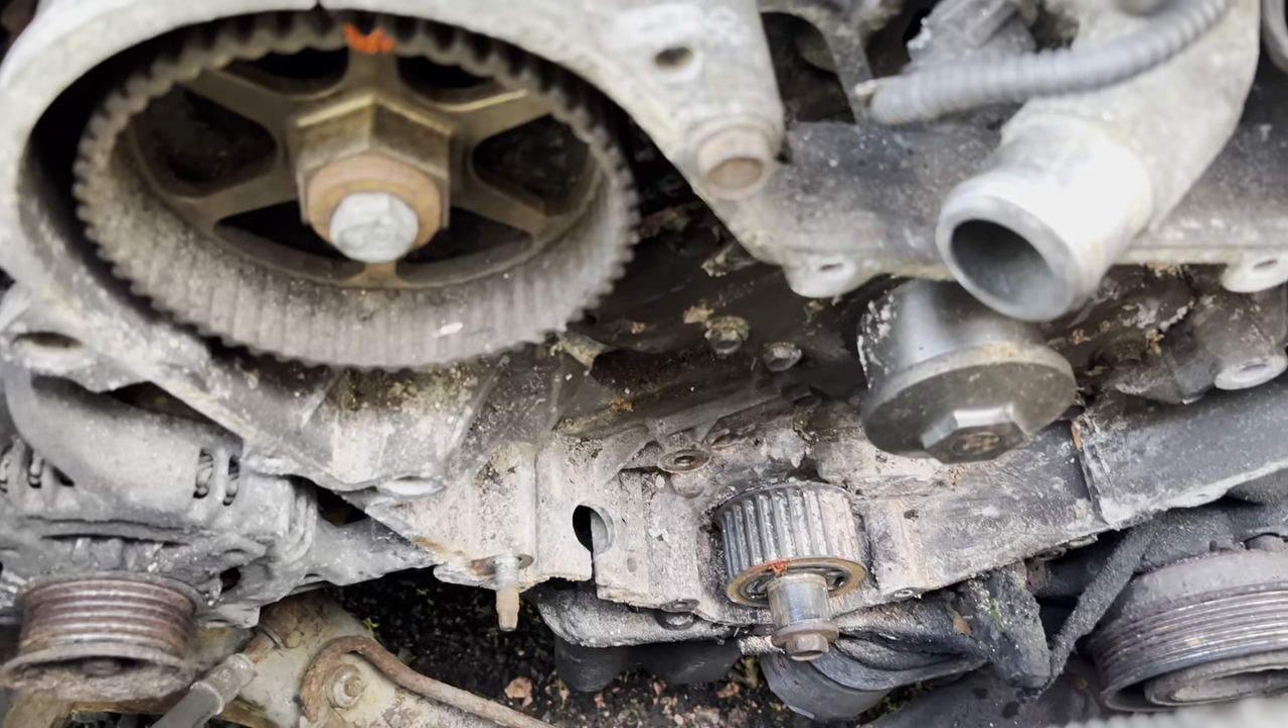Then i just pulled the belt out.